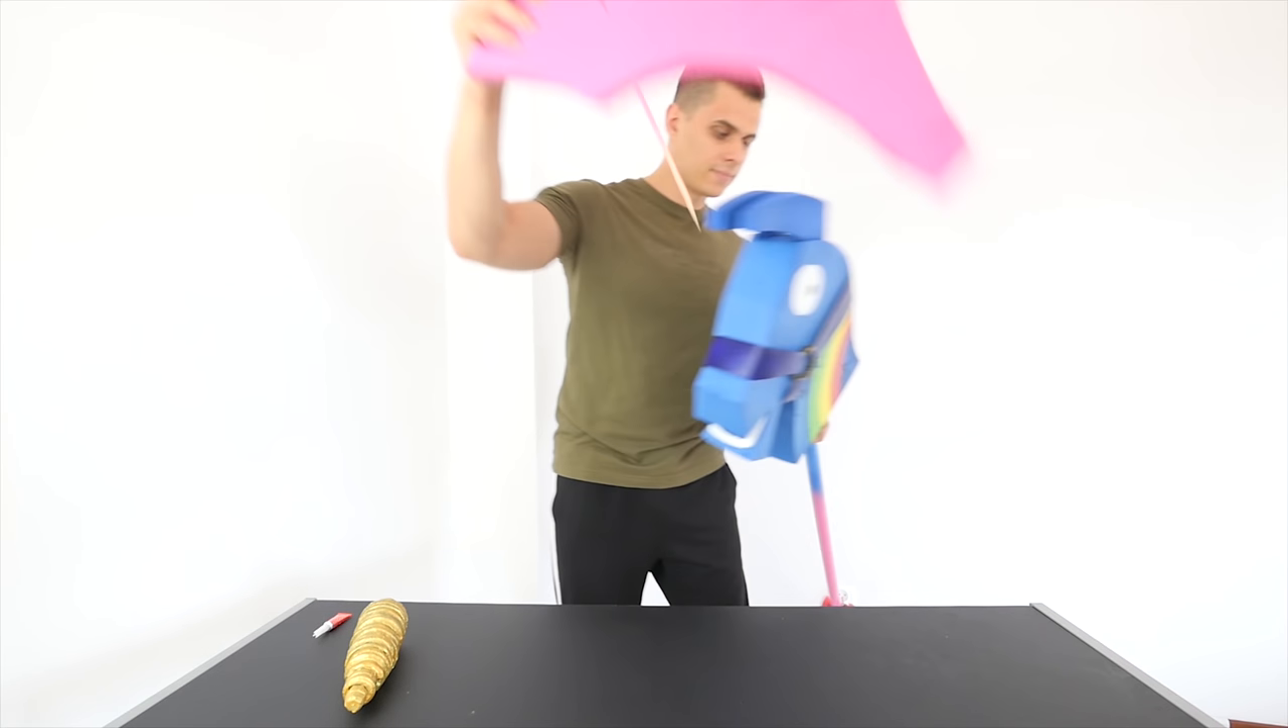Teraz została nam do zamontowania grzywa.